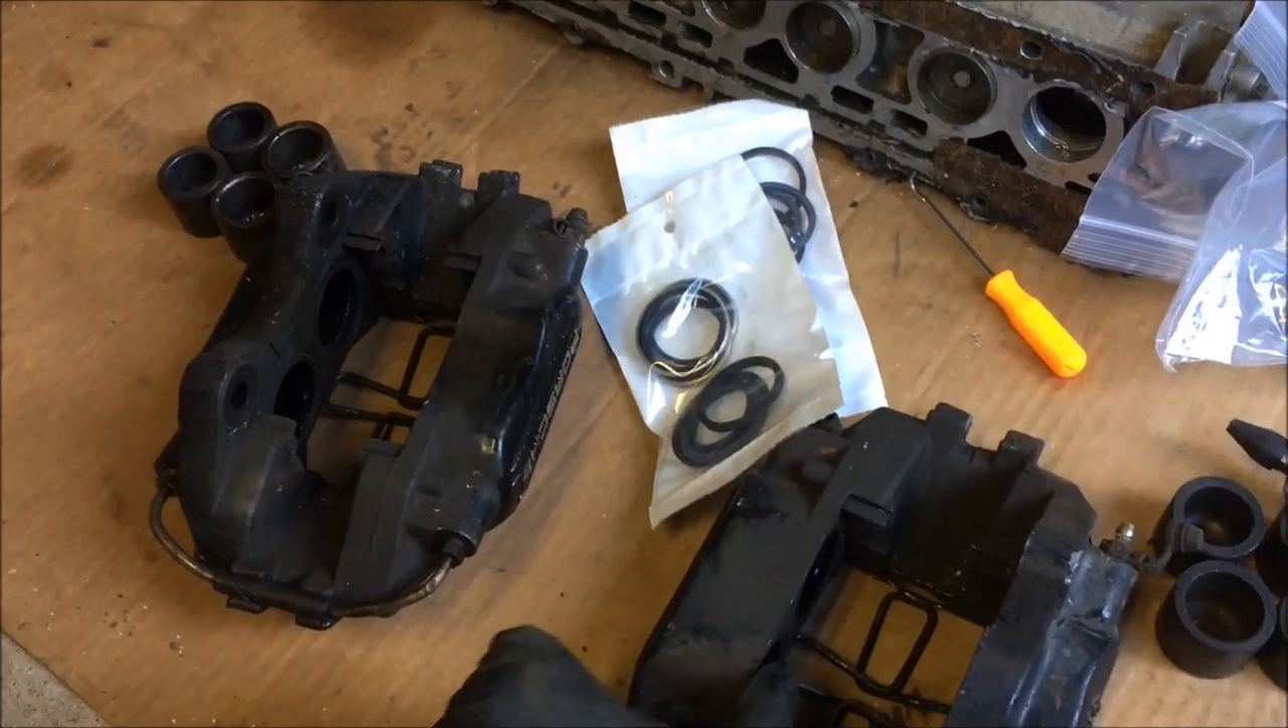Last night I went ahead and removed the pistons. You can see them sitting here and here.